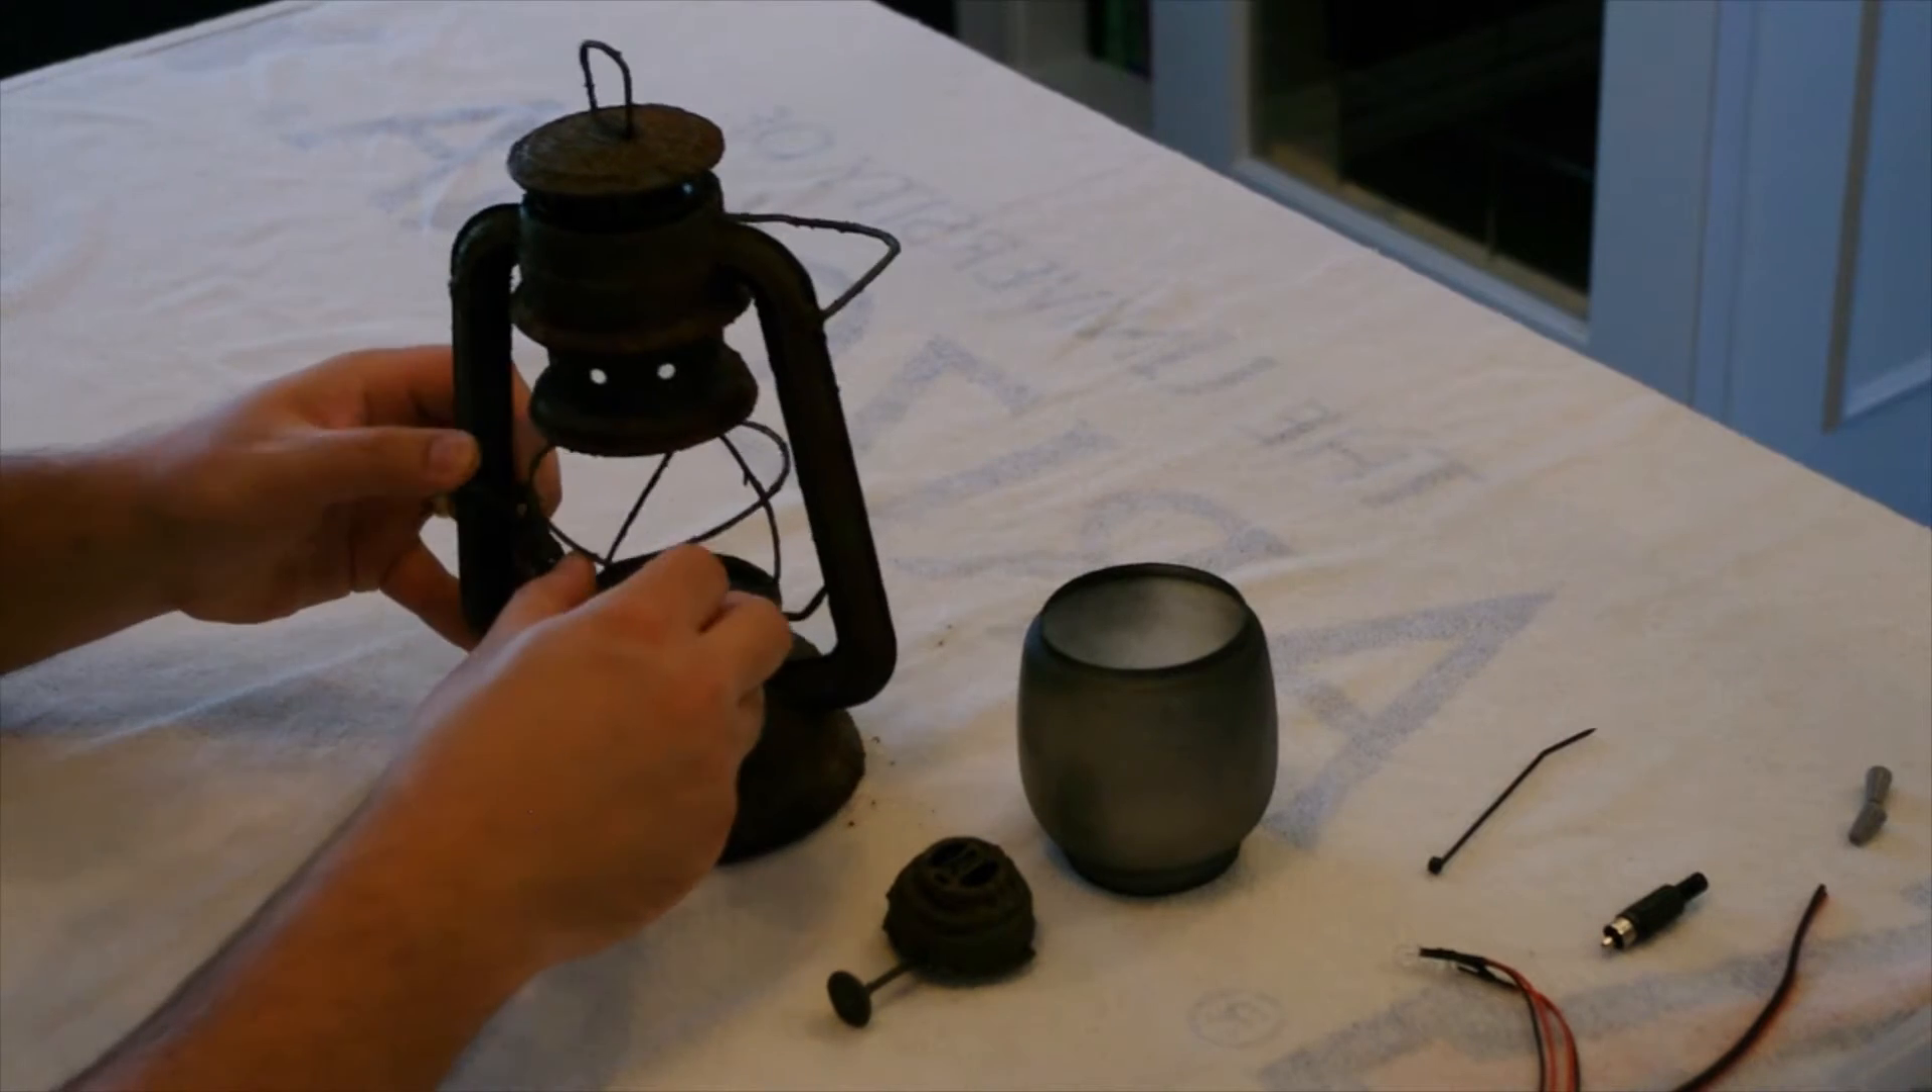So they've got the globe taken out of here.